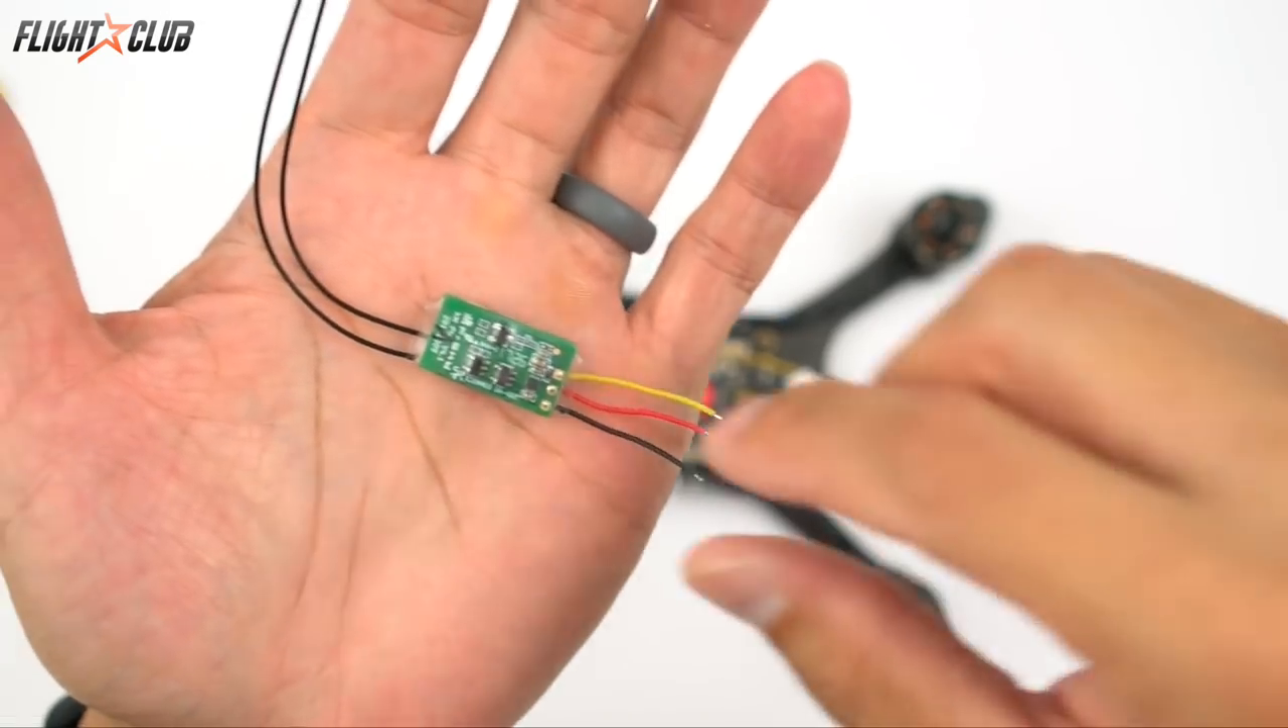So this is what the xm plus should look like once you have um the wires connected on there.